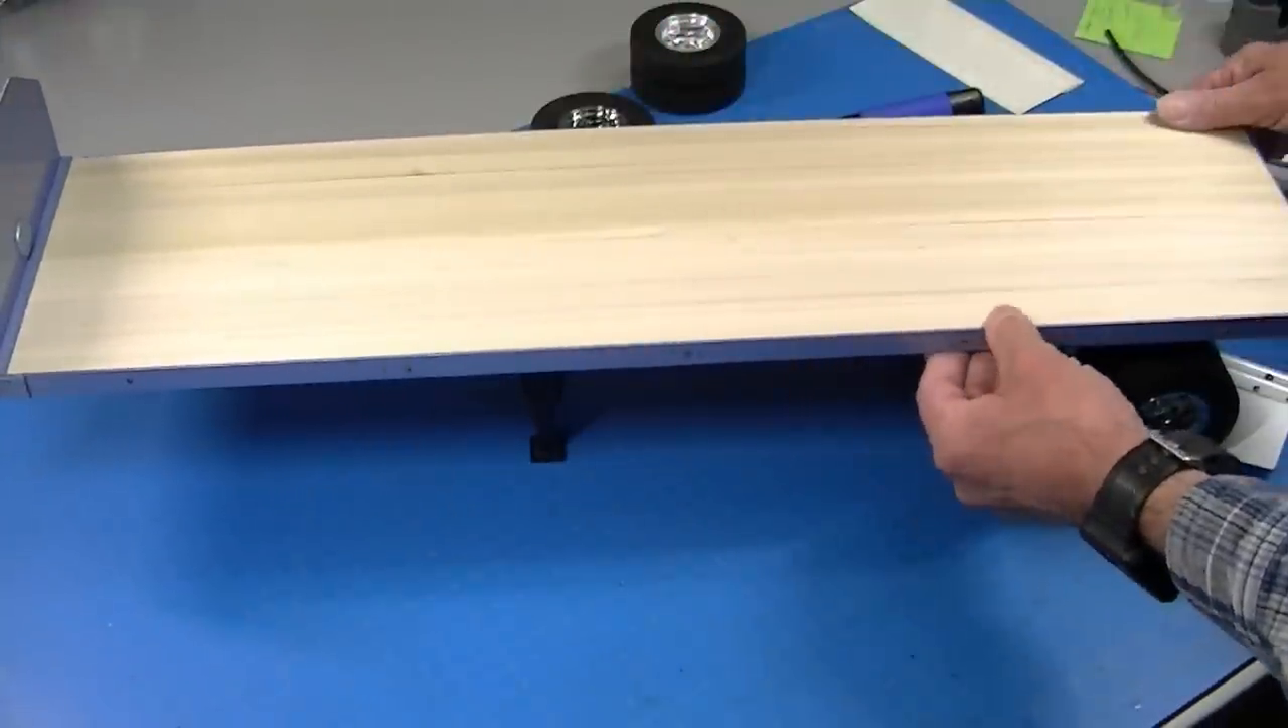I've got the decking. Fits in there great.